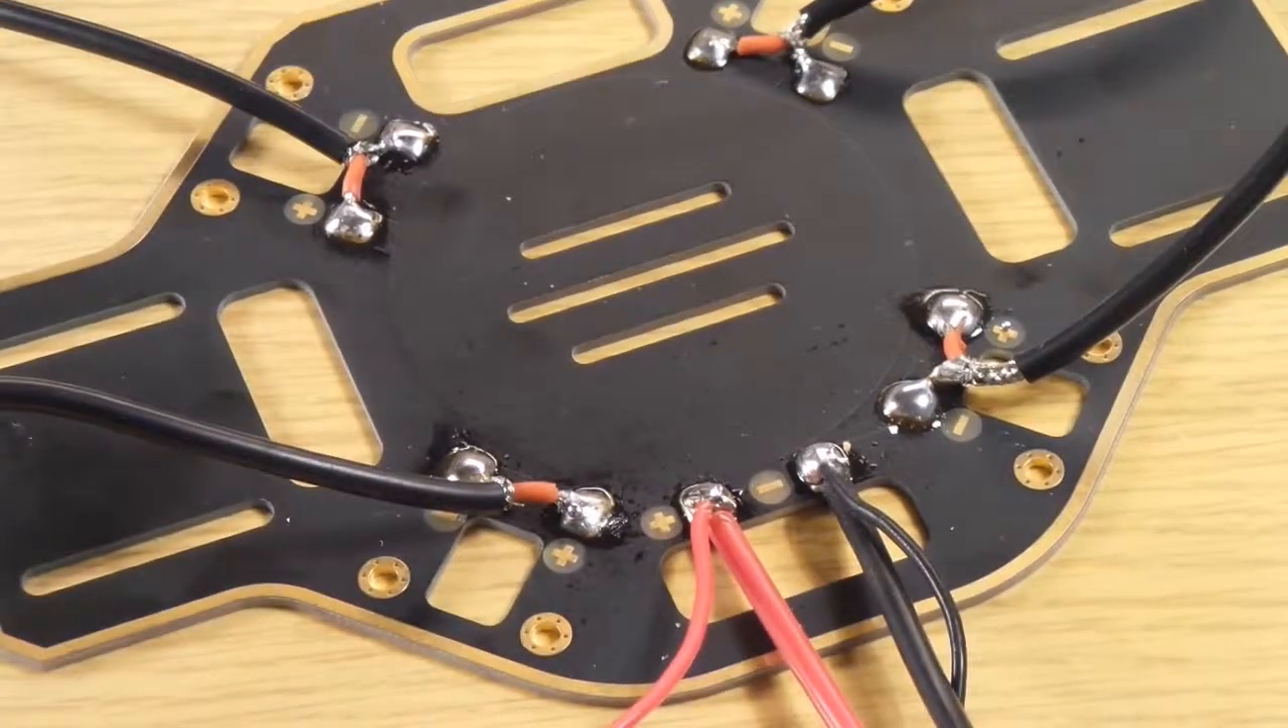Now we have finished the soldering. And this is how the quad should look now.